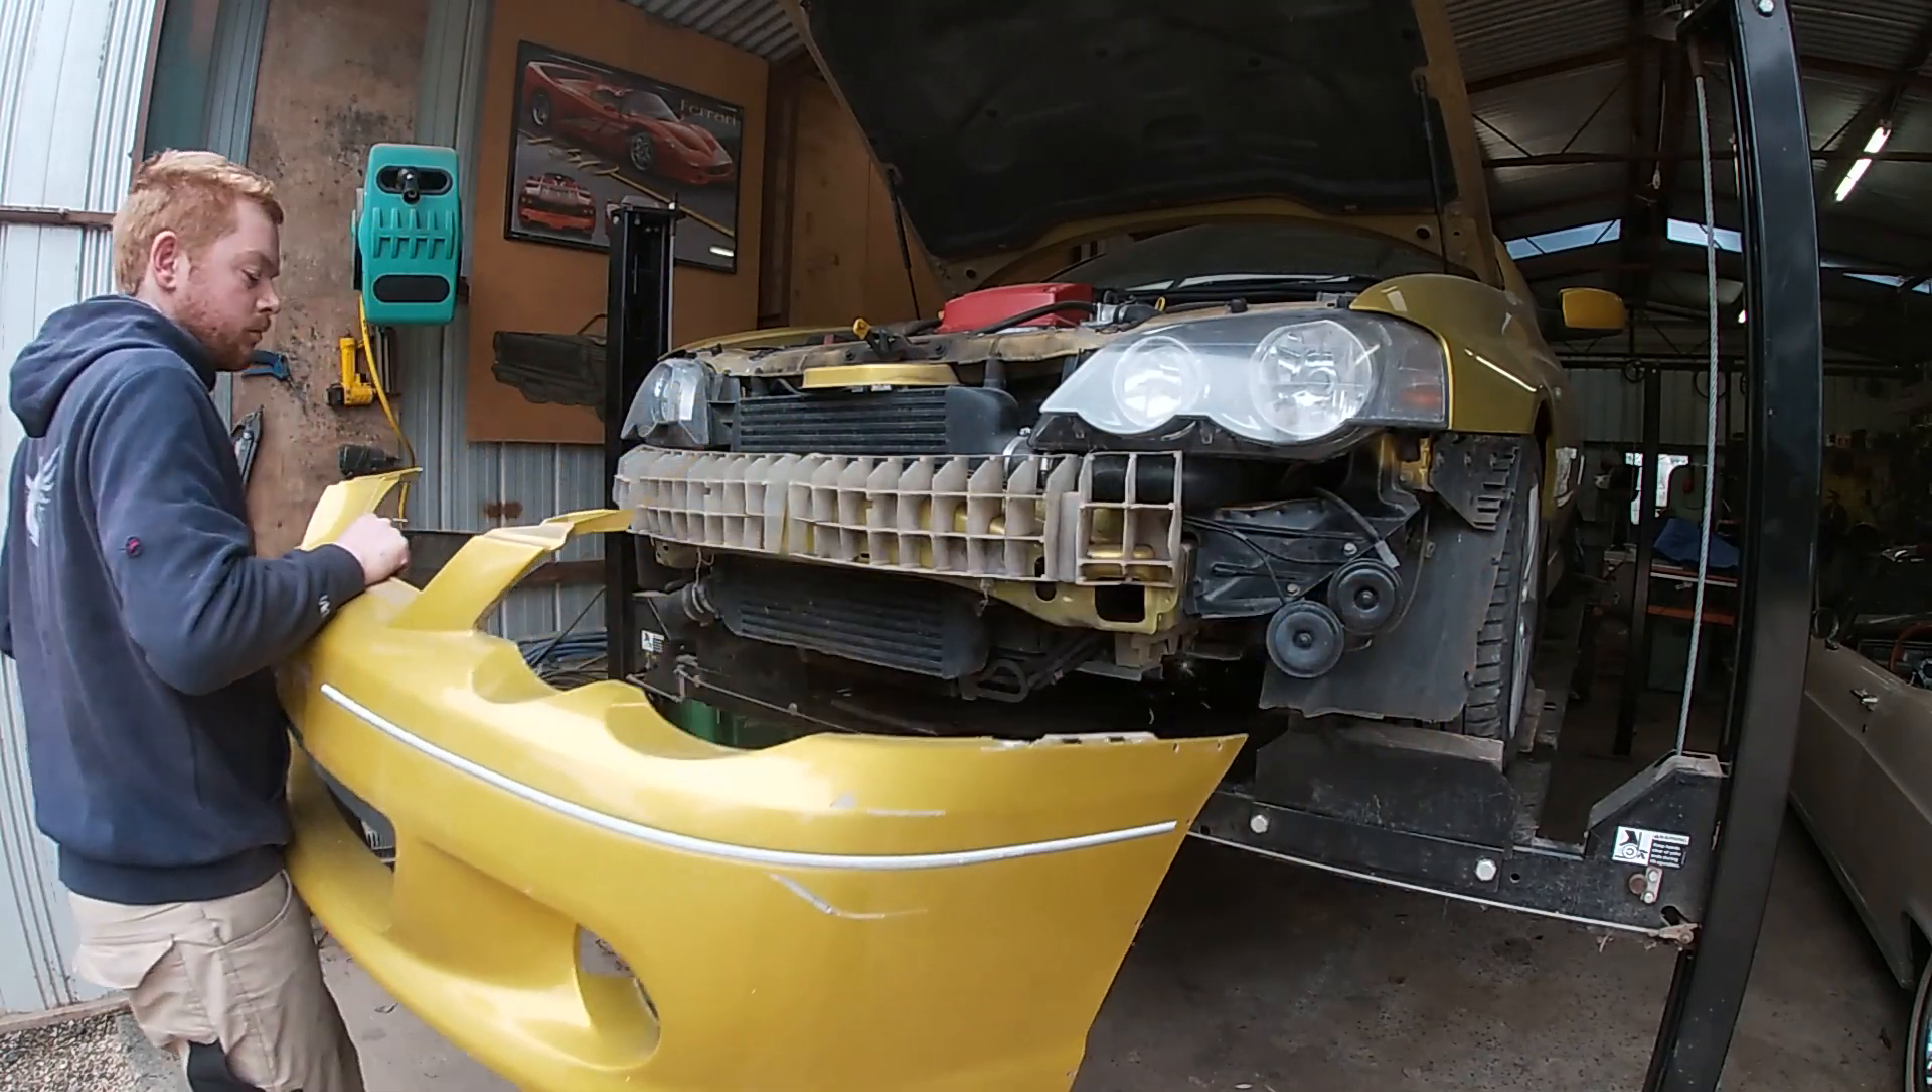All right so i got the bumper off.